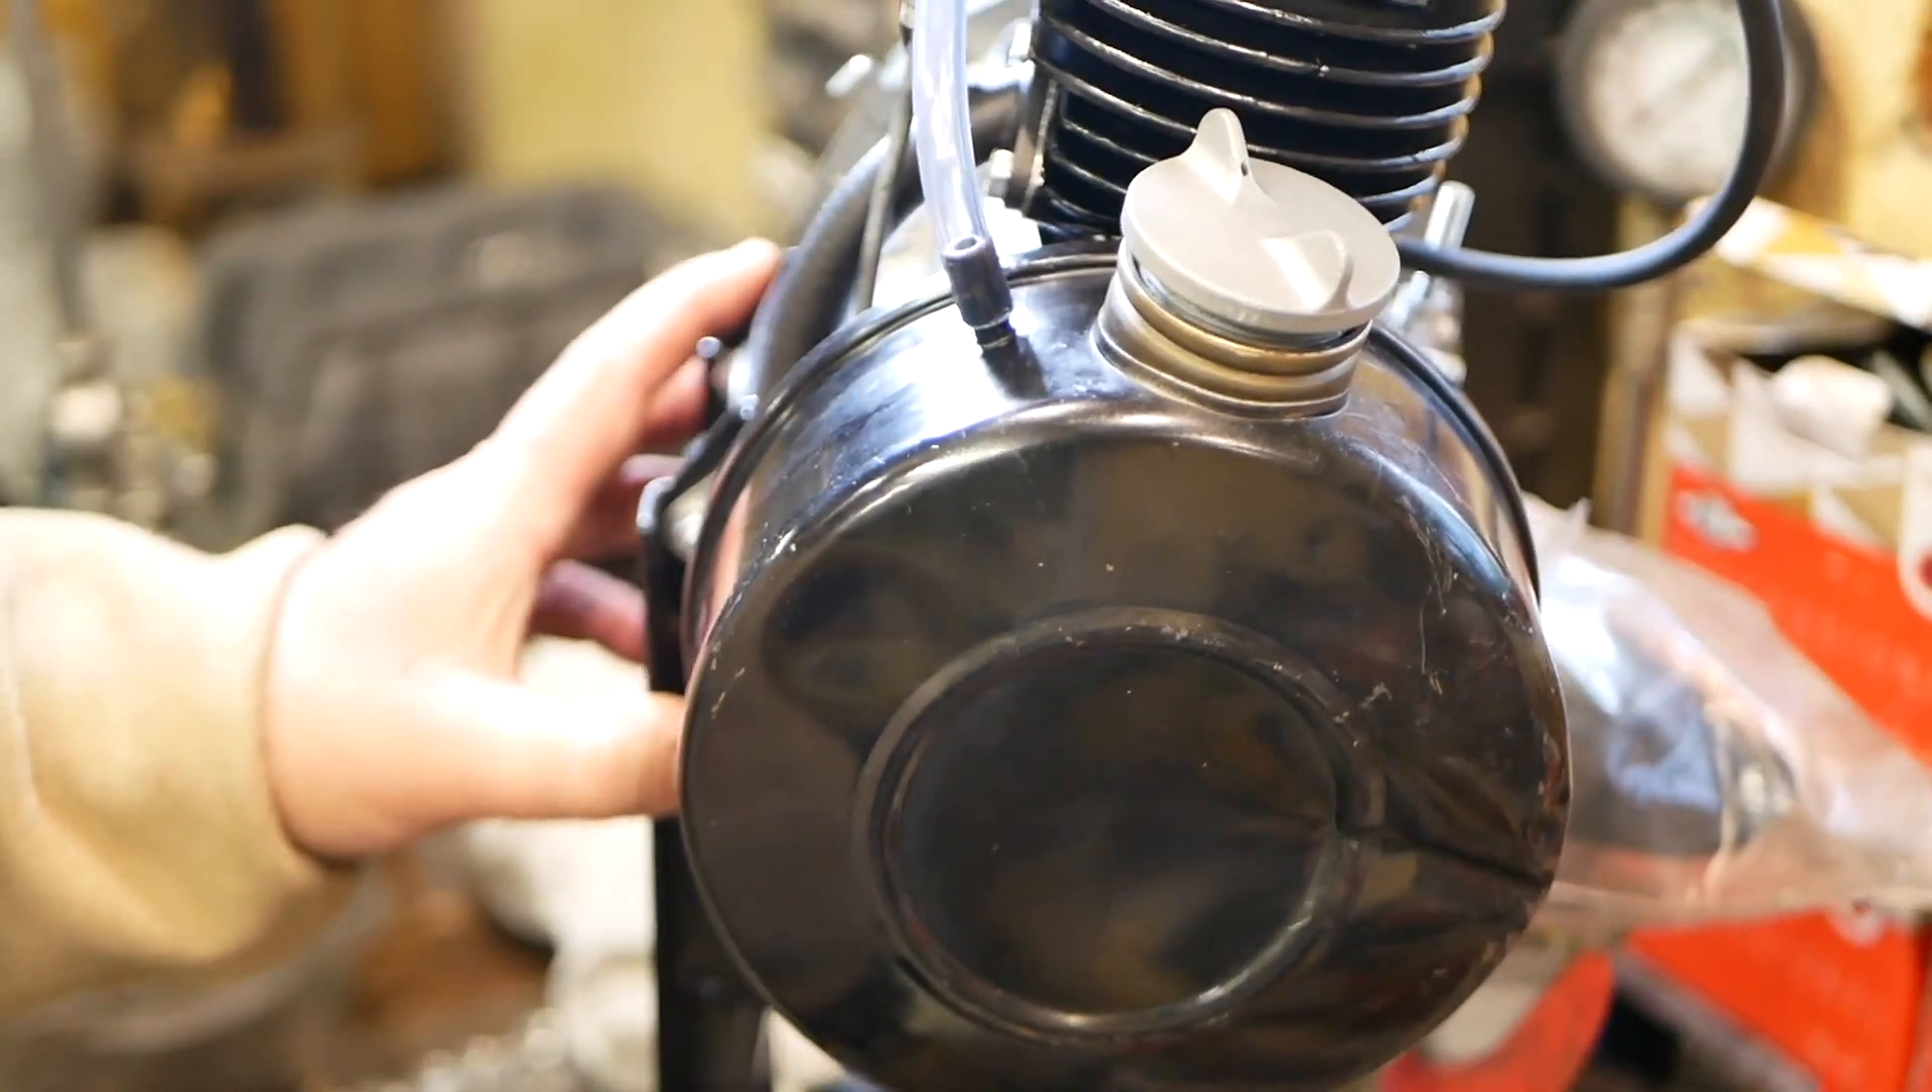Voilà, alors j'ai installé le réservoir.